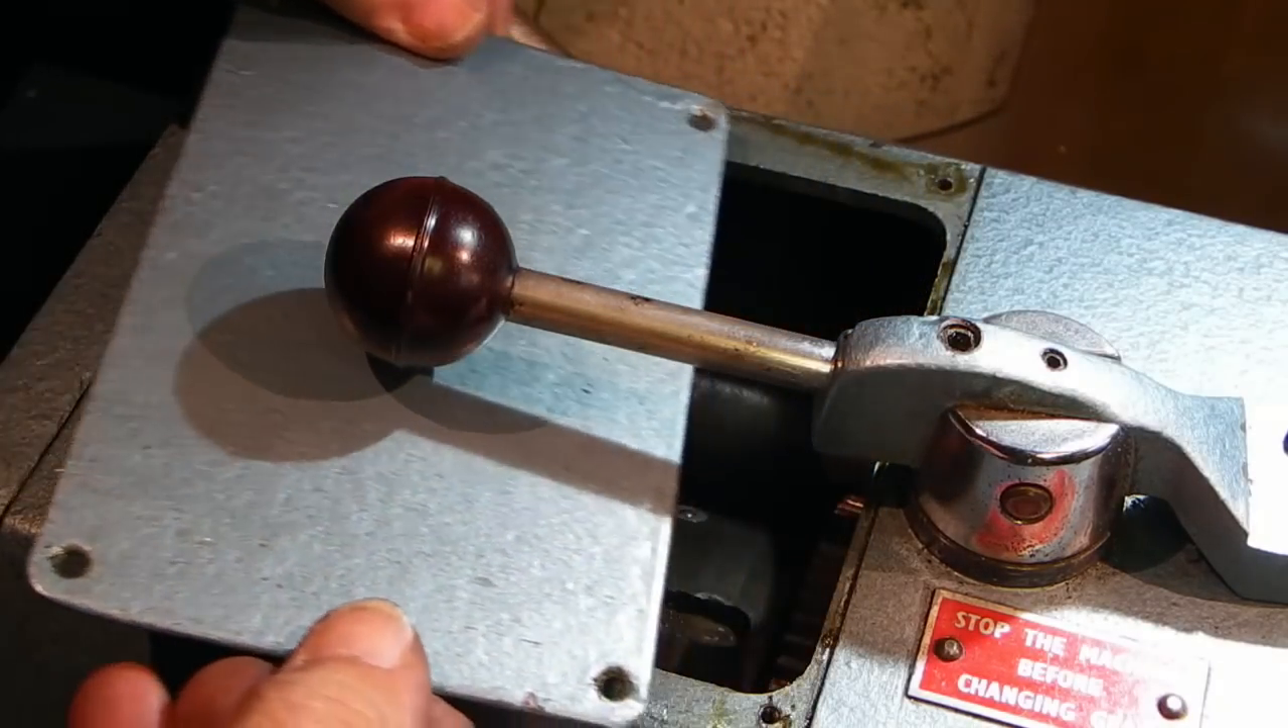I'll take the cover off I've taken the four screws out.